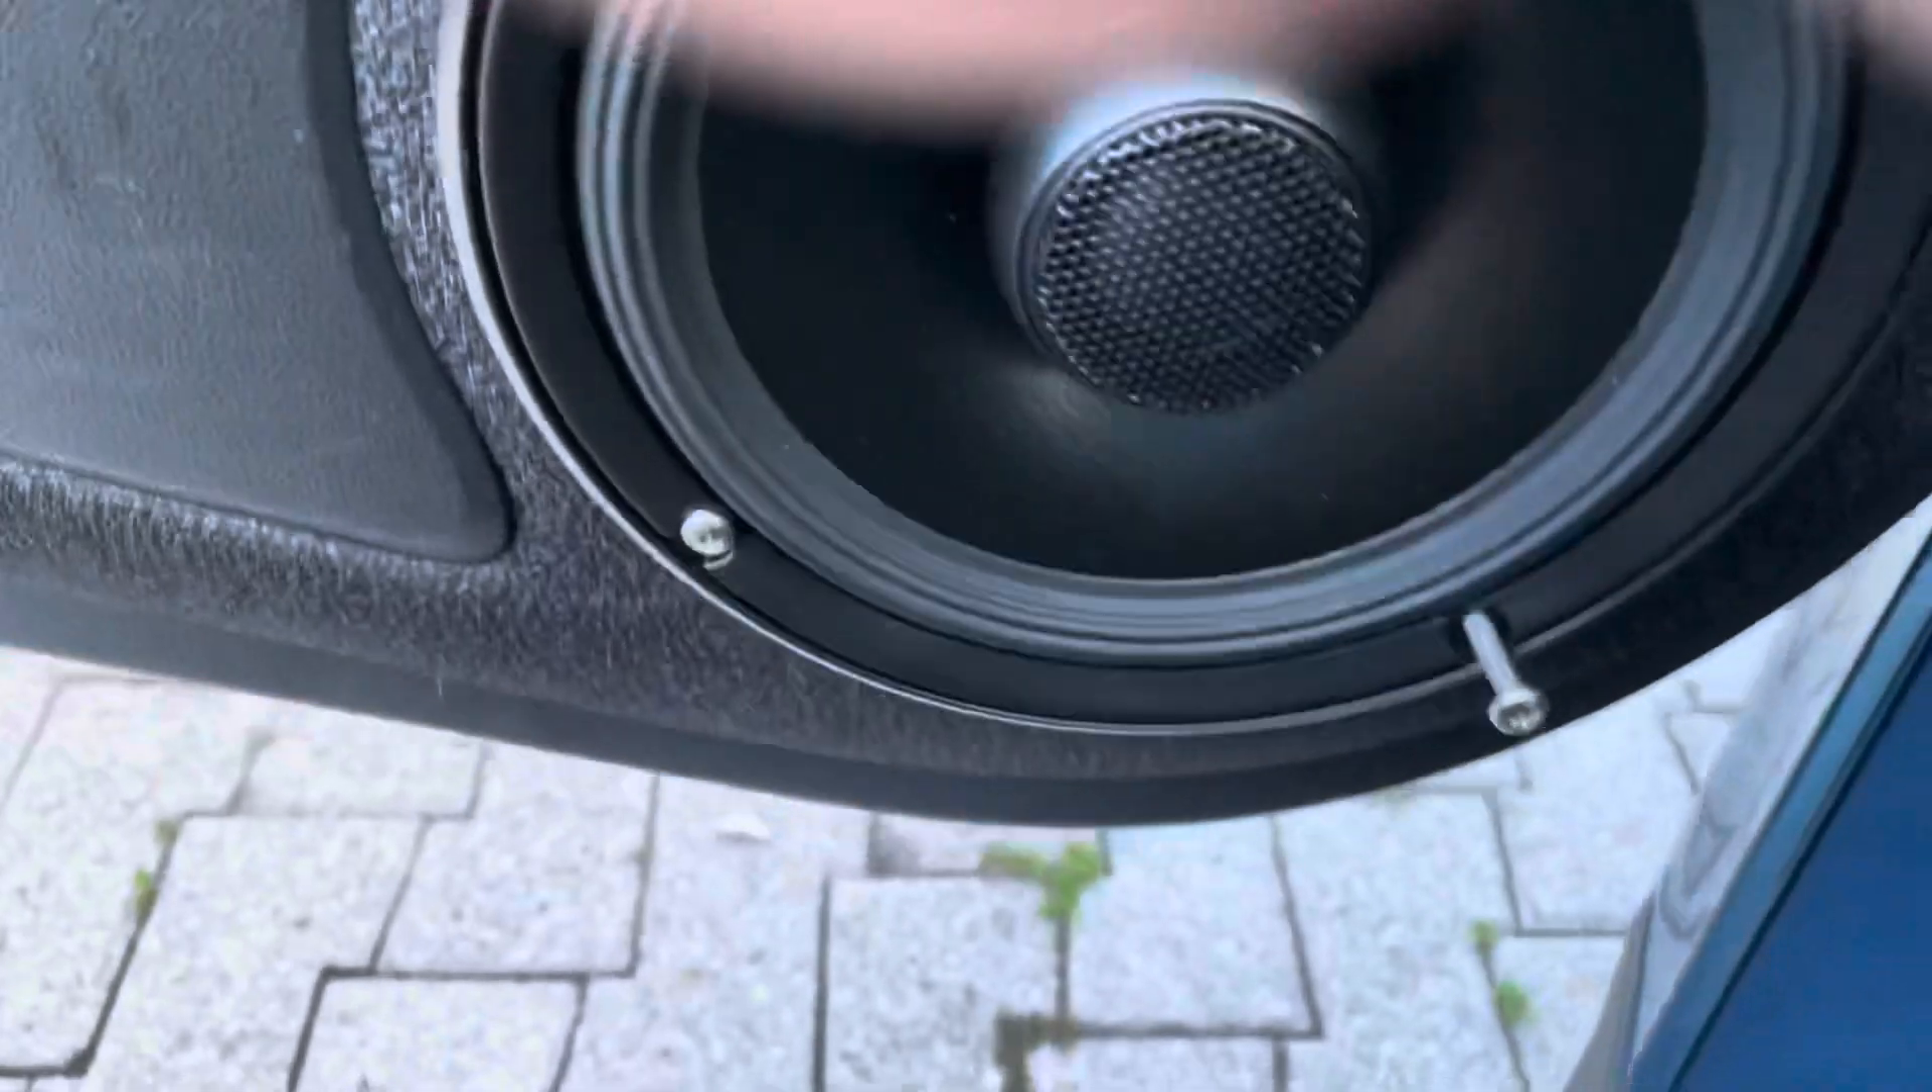Okay so i forgot to put the speaker grill on.